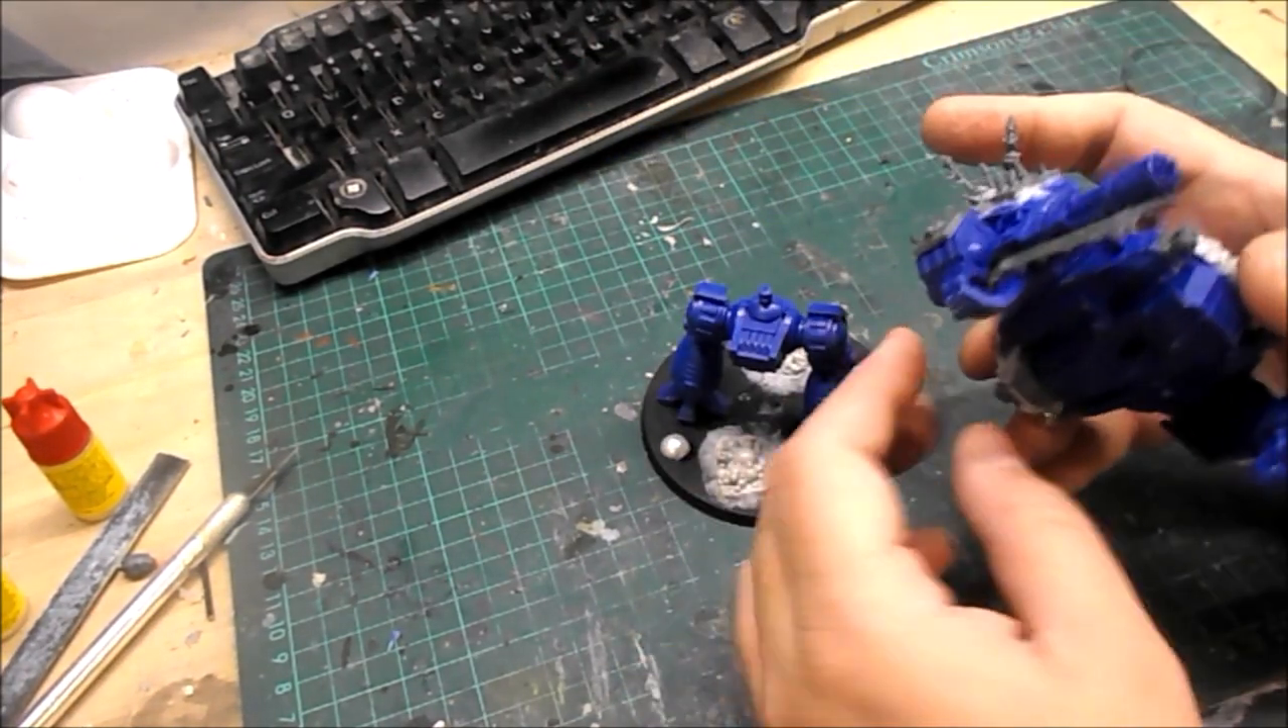We've still got our pieces that we haven't glued together because it is an easy build.